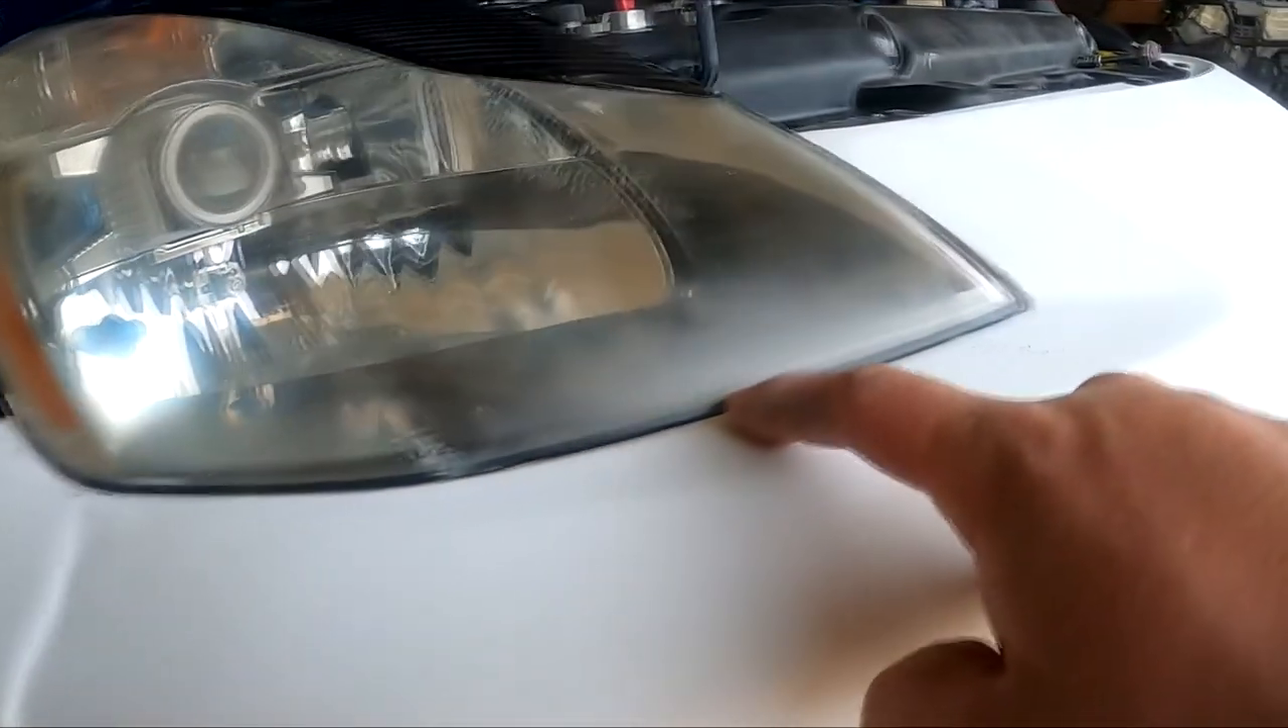There's kind of not much of a gap around the headlight so i might just take a little bit more out.